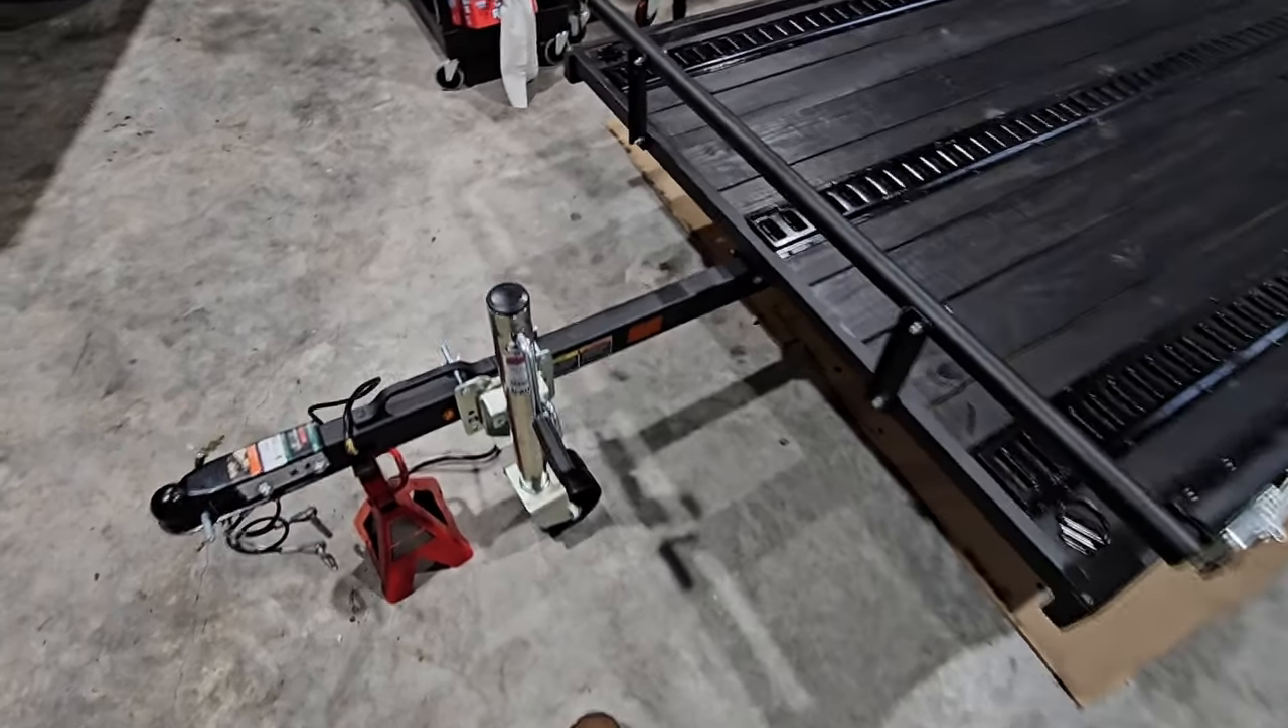So we mounted the front rolling tongue jack up here.